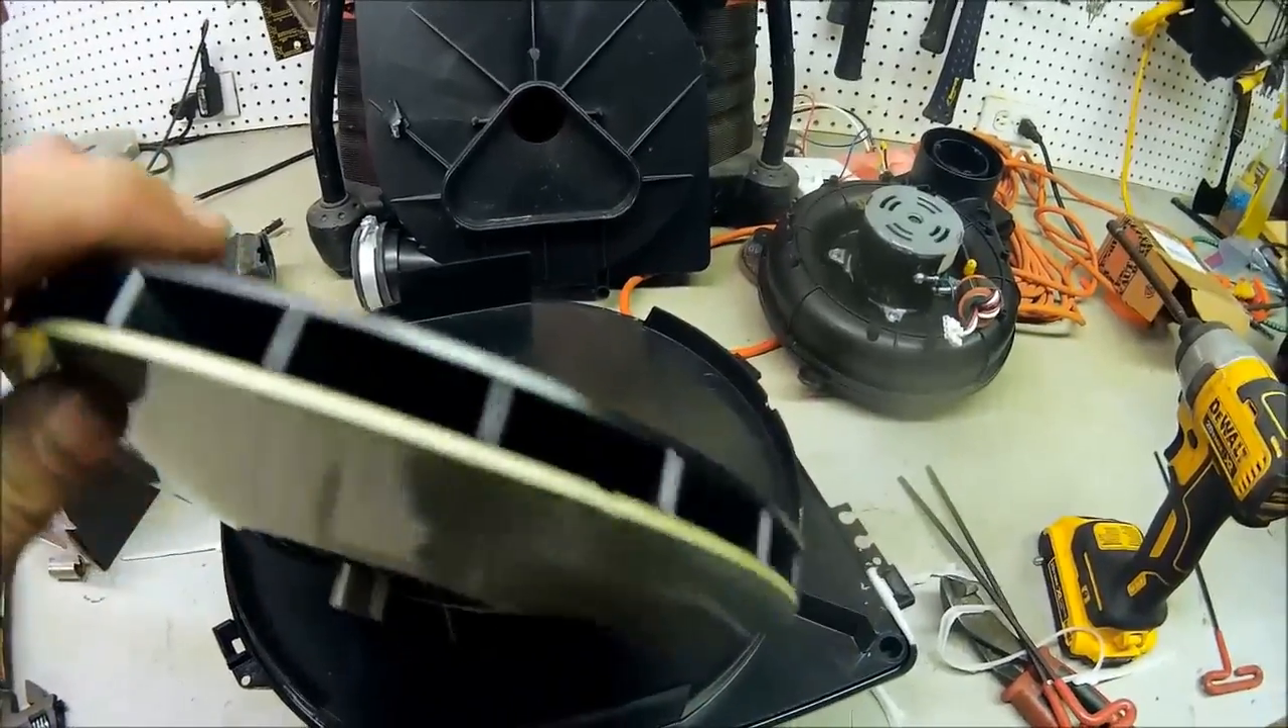Okay so we got the wheel off here's the wheel.